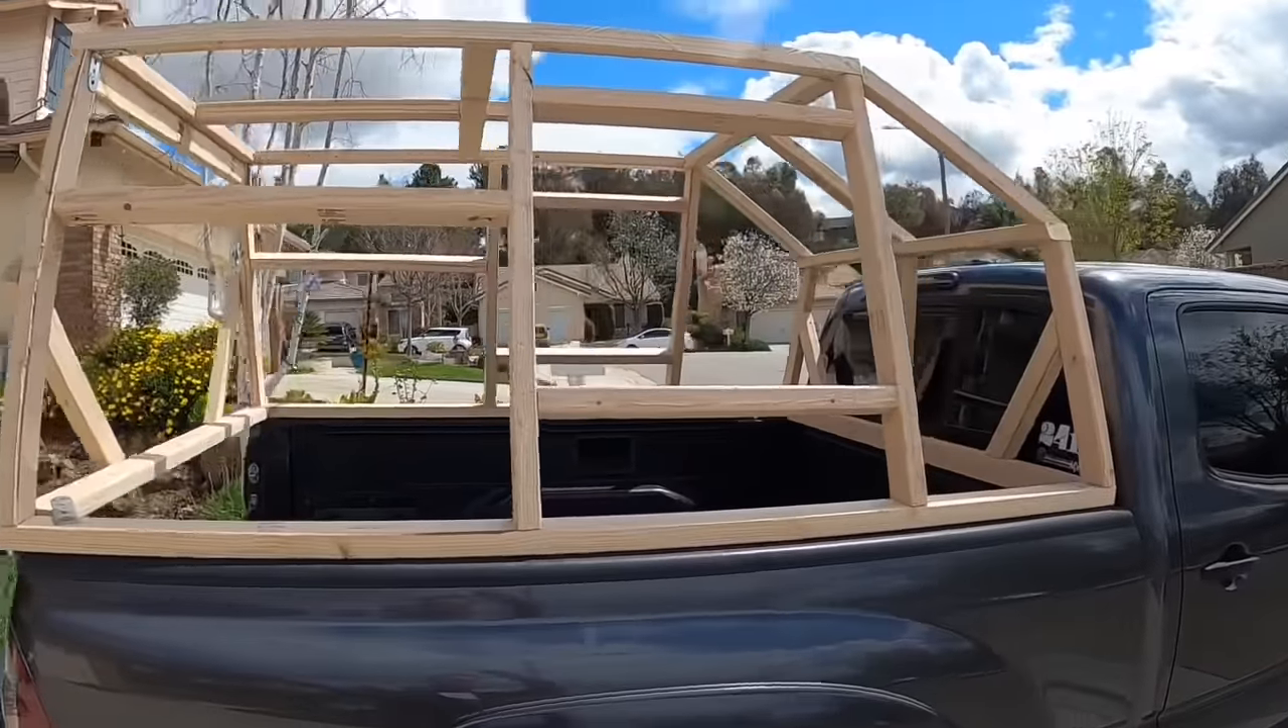First, I started with the framing, obviously, so I have my side pieces.